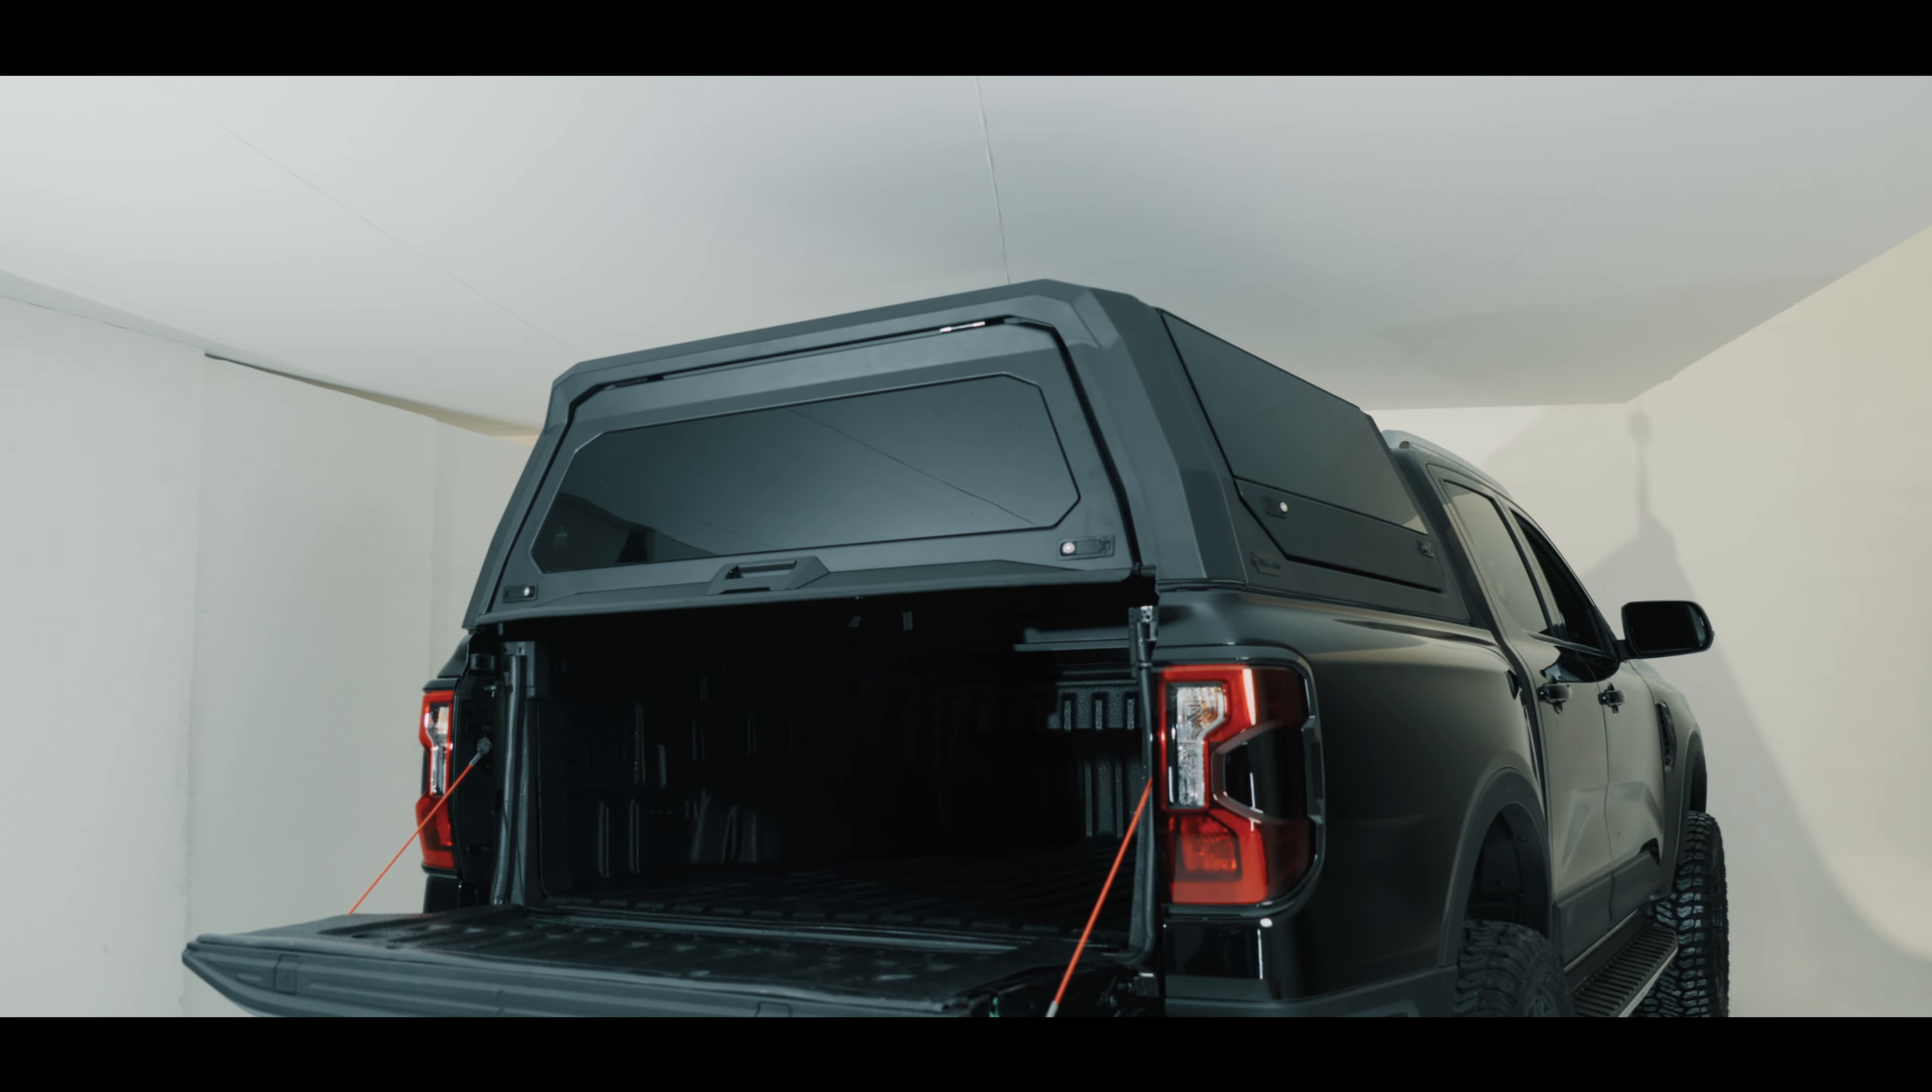That is the installation complete of the Tomahawk canopy on the 2023 Ford Ranger and Raptor.